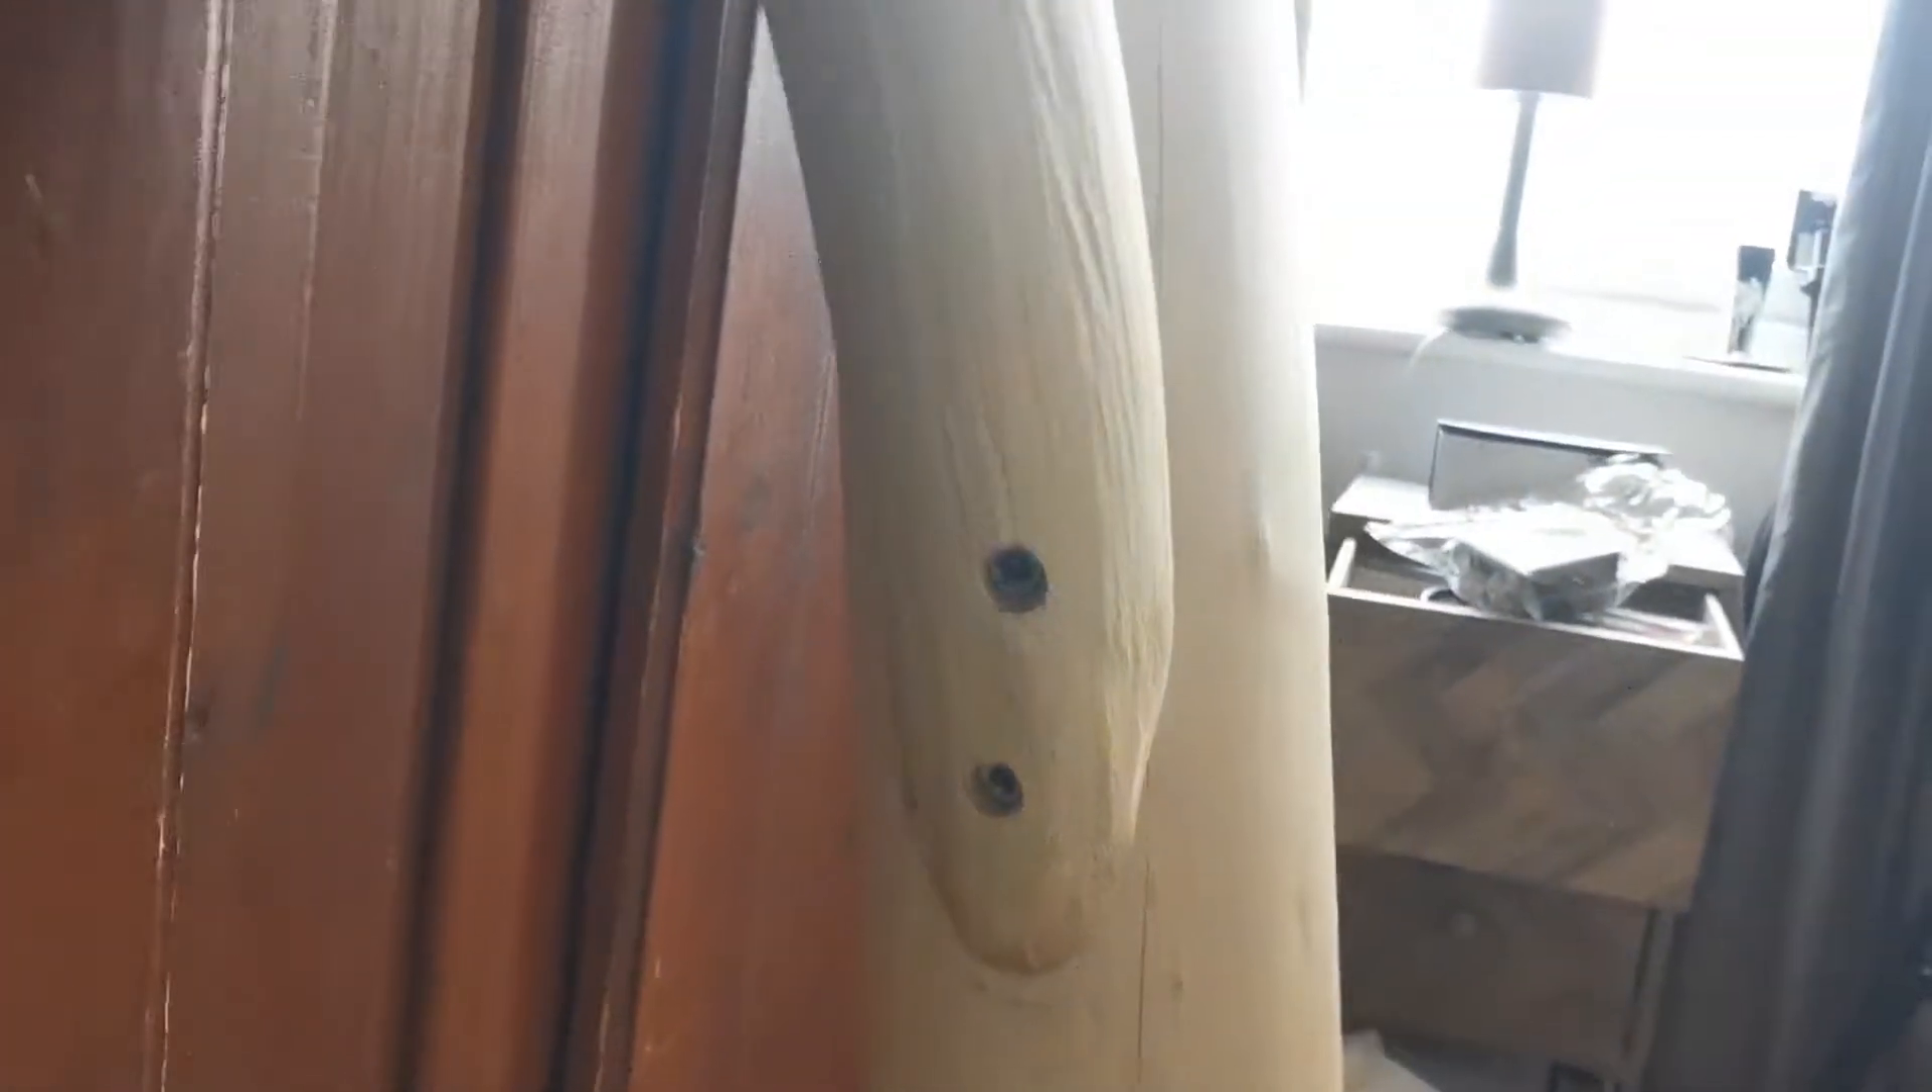We've connected um the smaller branch onto the bigger trunk there as you can see um with two screws and it's pretty sturdy.